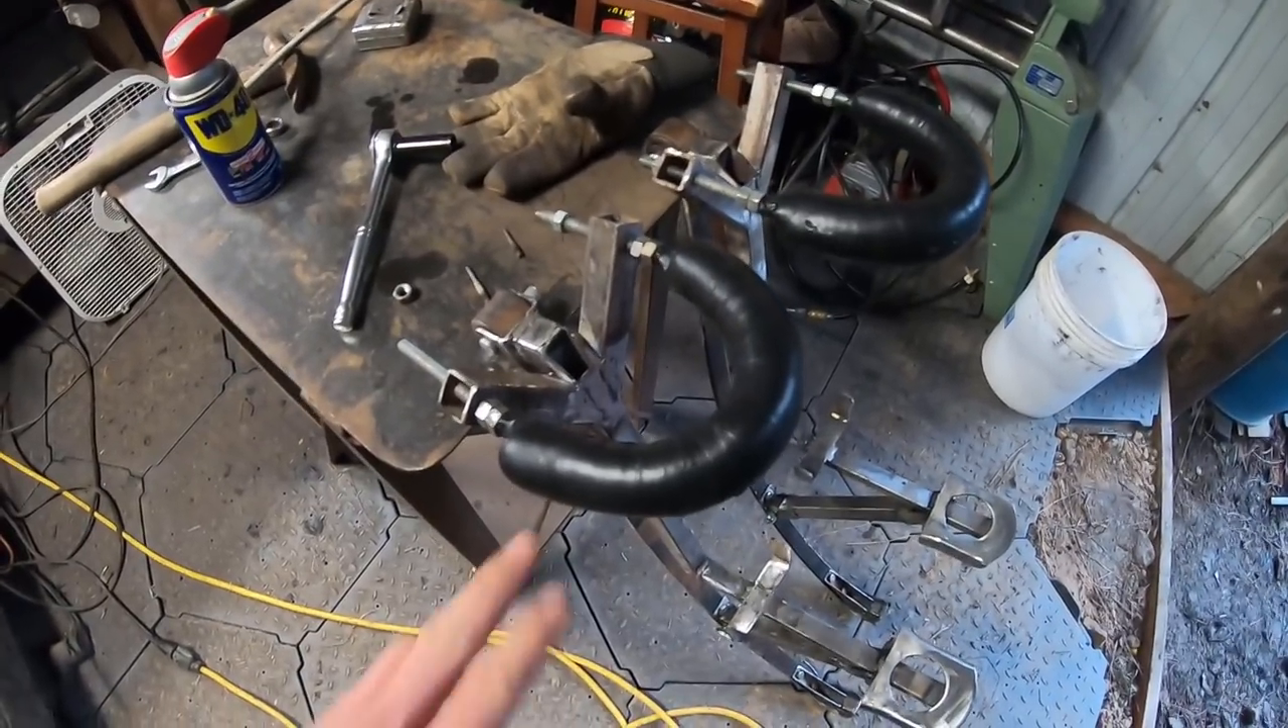I've got my padding in place.